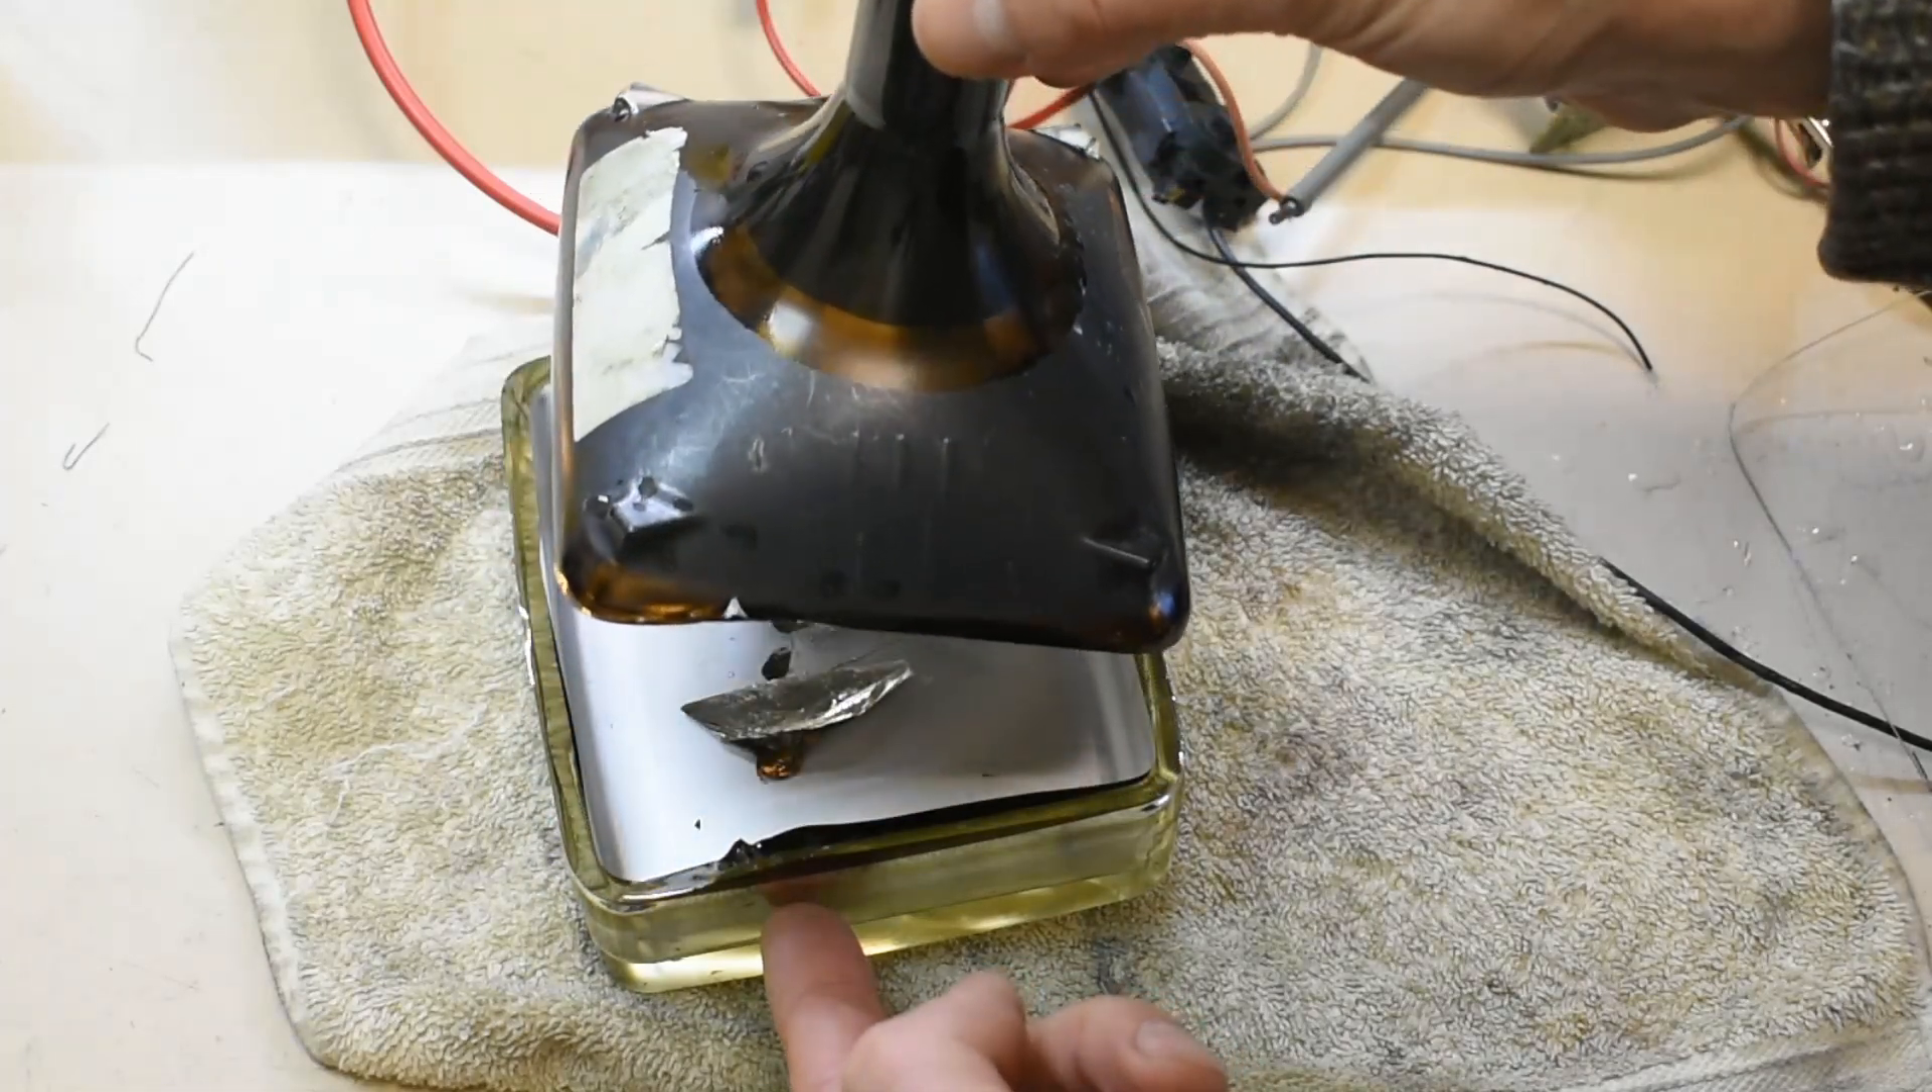Okay, I've actually dismantled the CRT a little bit so I've split it with a hot wire around the casing.